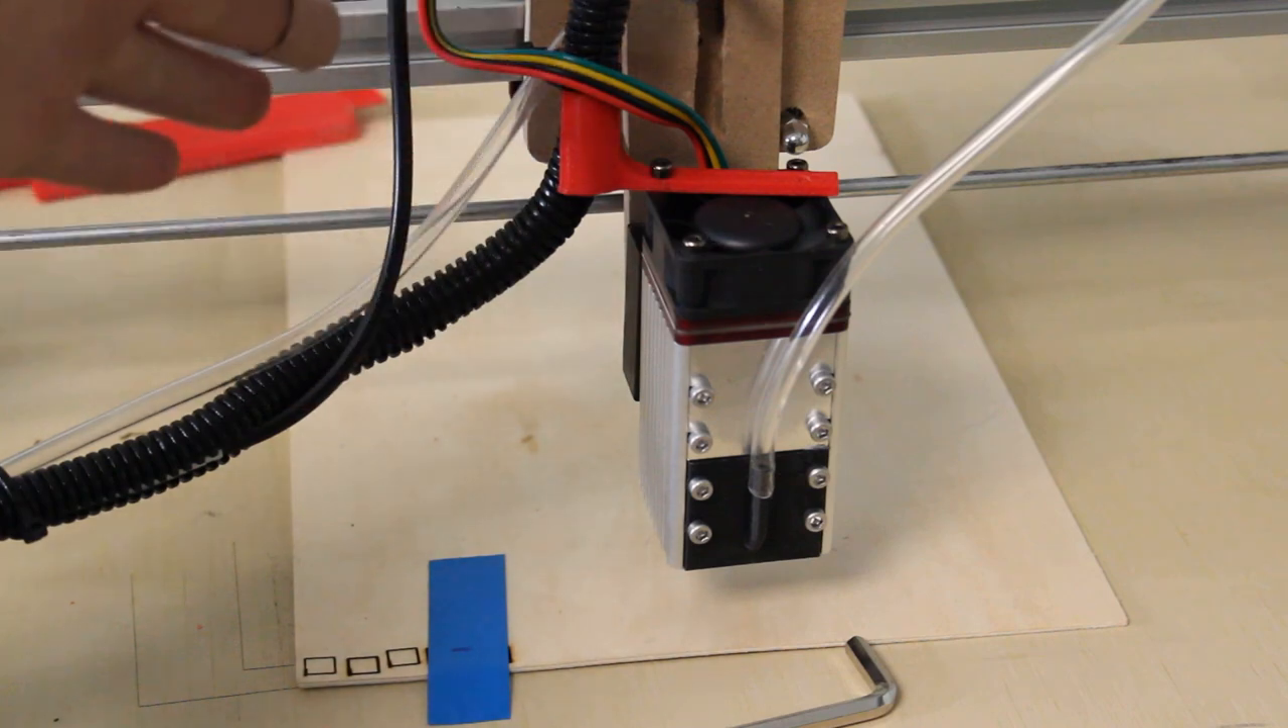So, I have my whole mount set up here.